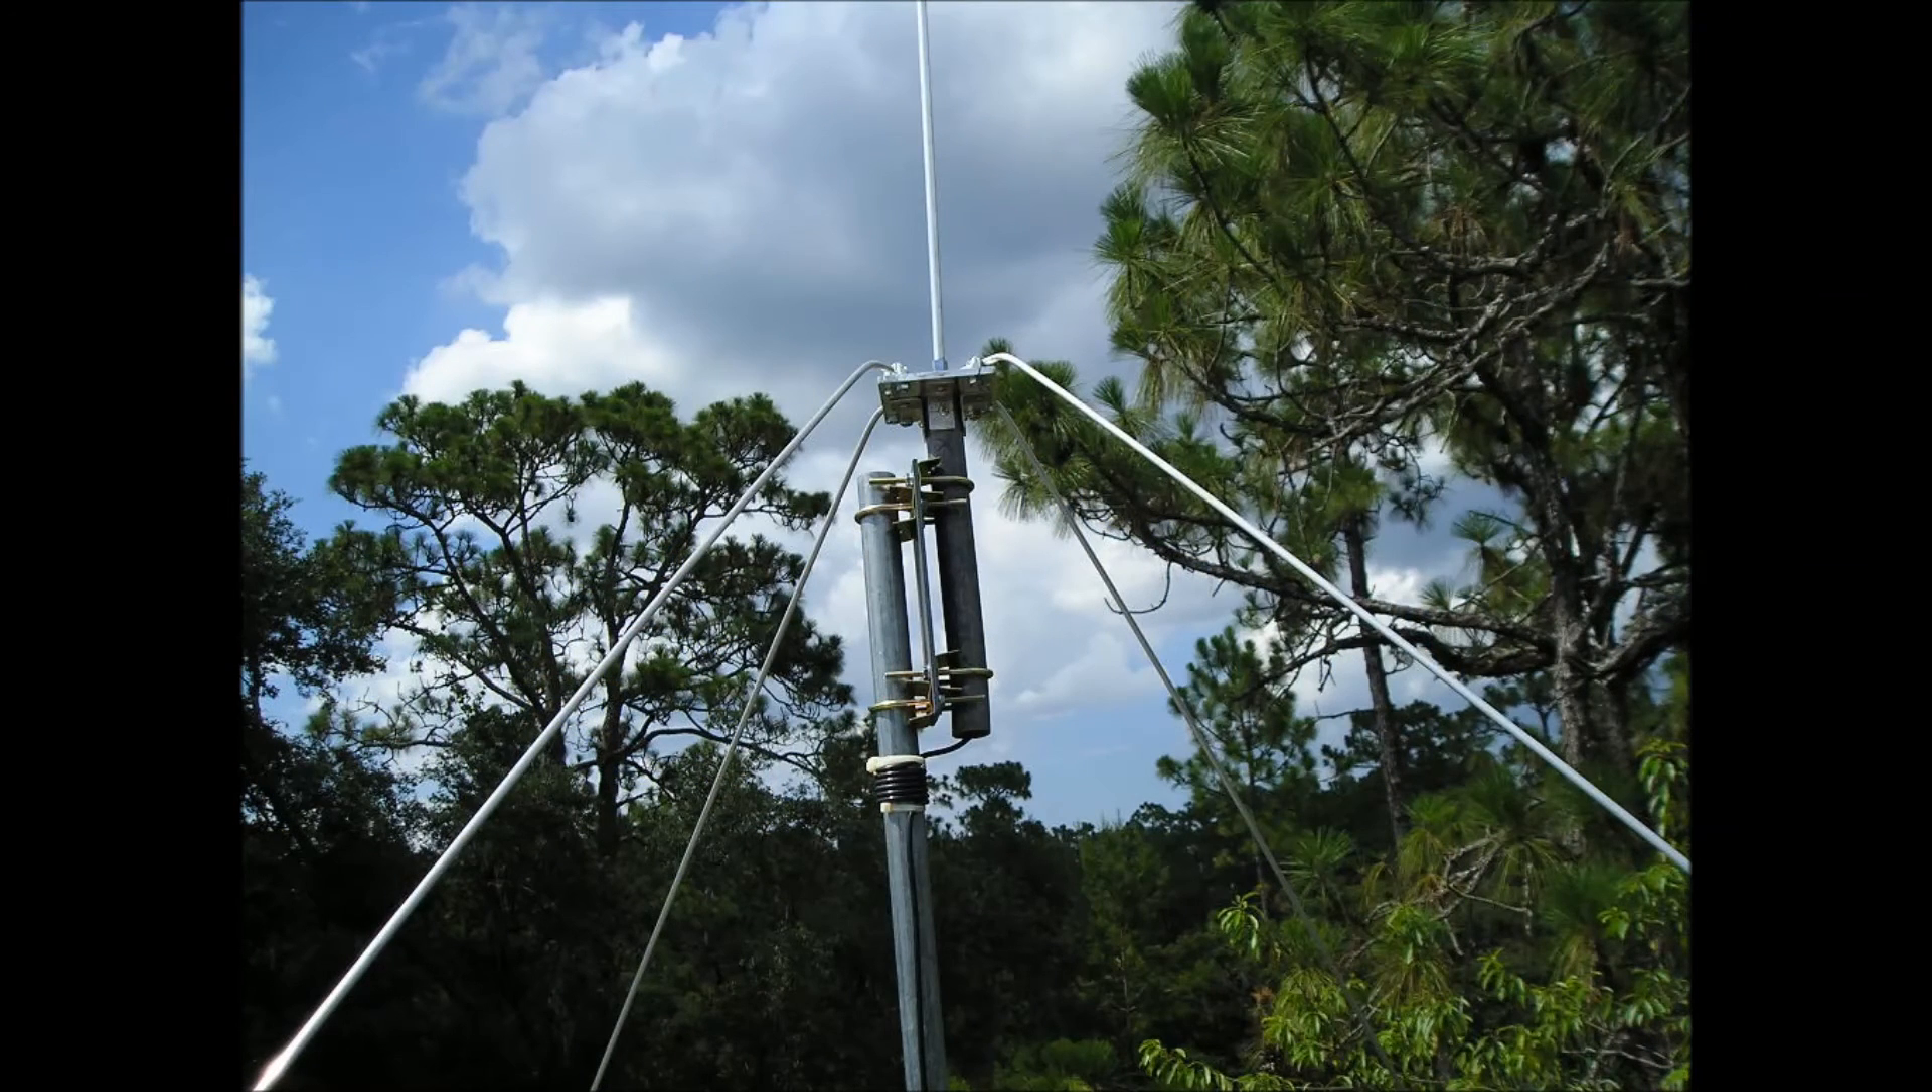Now I have the antenna up there secured with the side mount.